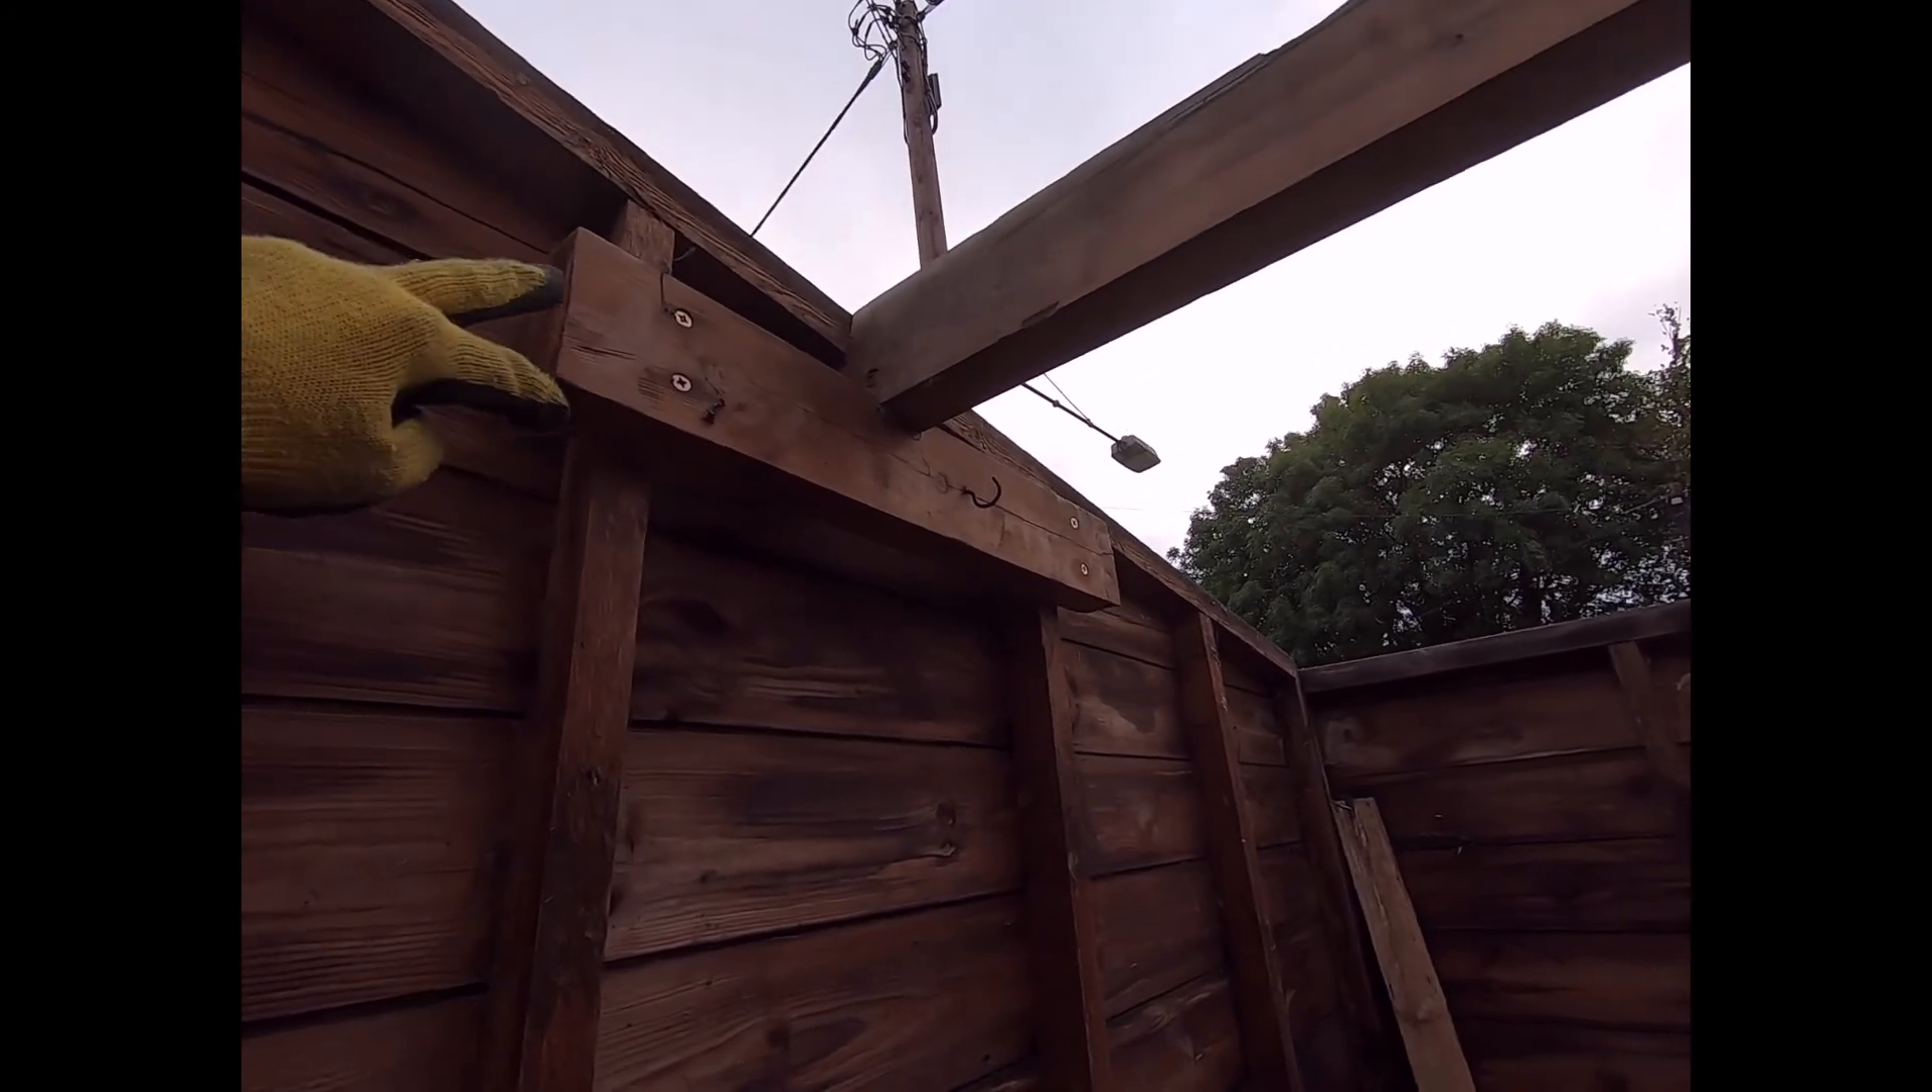Right then, we put the main cross beam in.